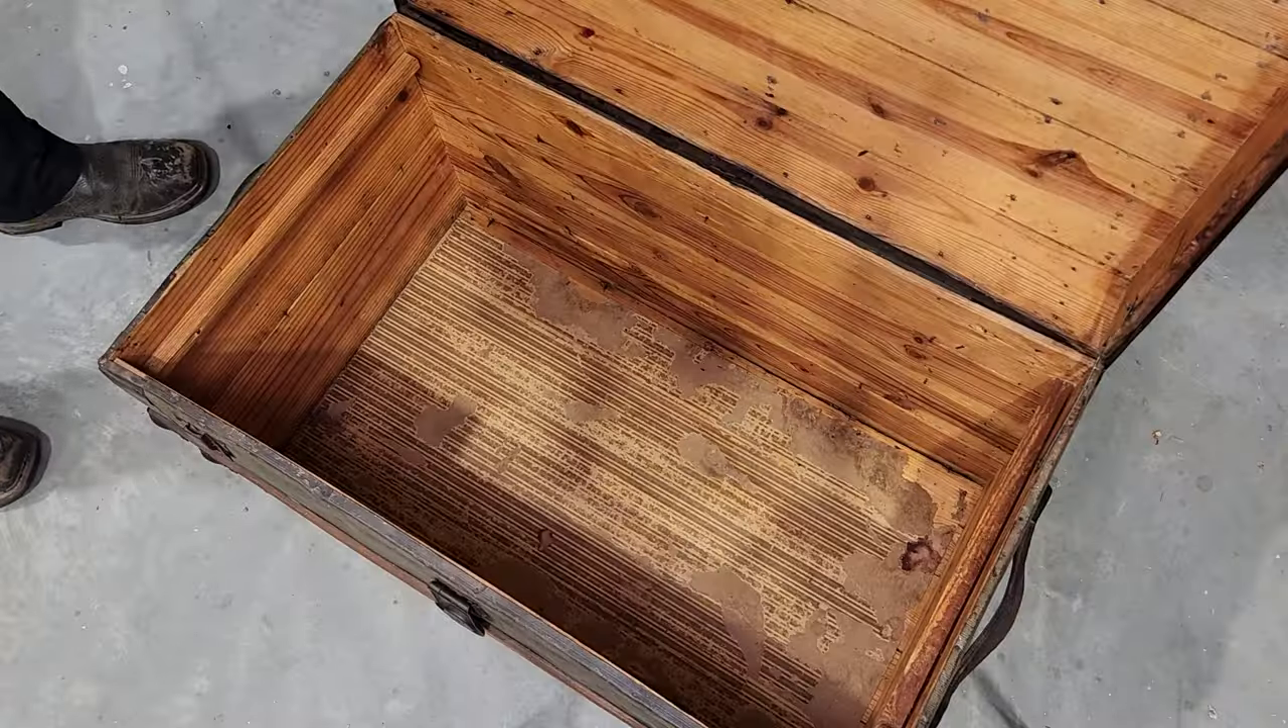You'll notice I haven't taken the paper off the bottom and that's because I'm actually just going to resurface the bottom of this trunk.